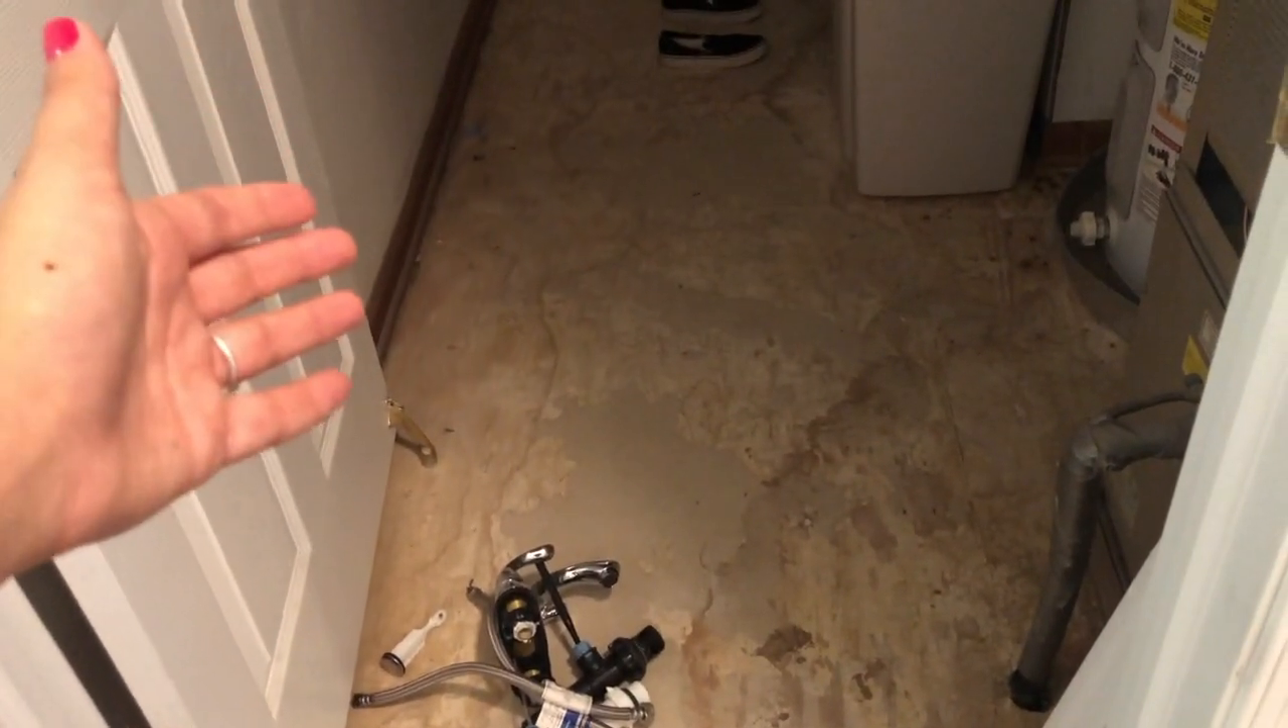We have not finished the laundry room. It's a complete disaster in here. So we still need to put in the flooring.